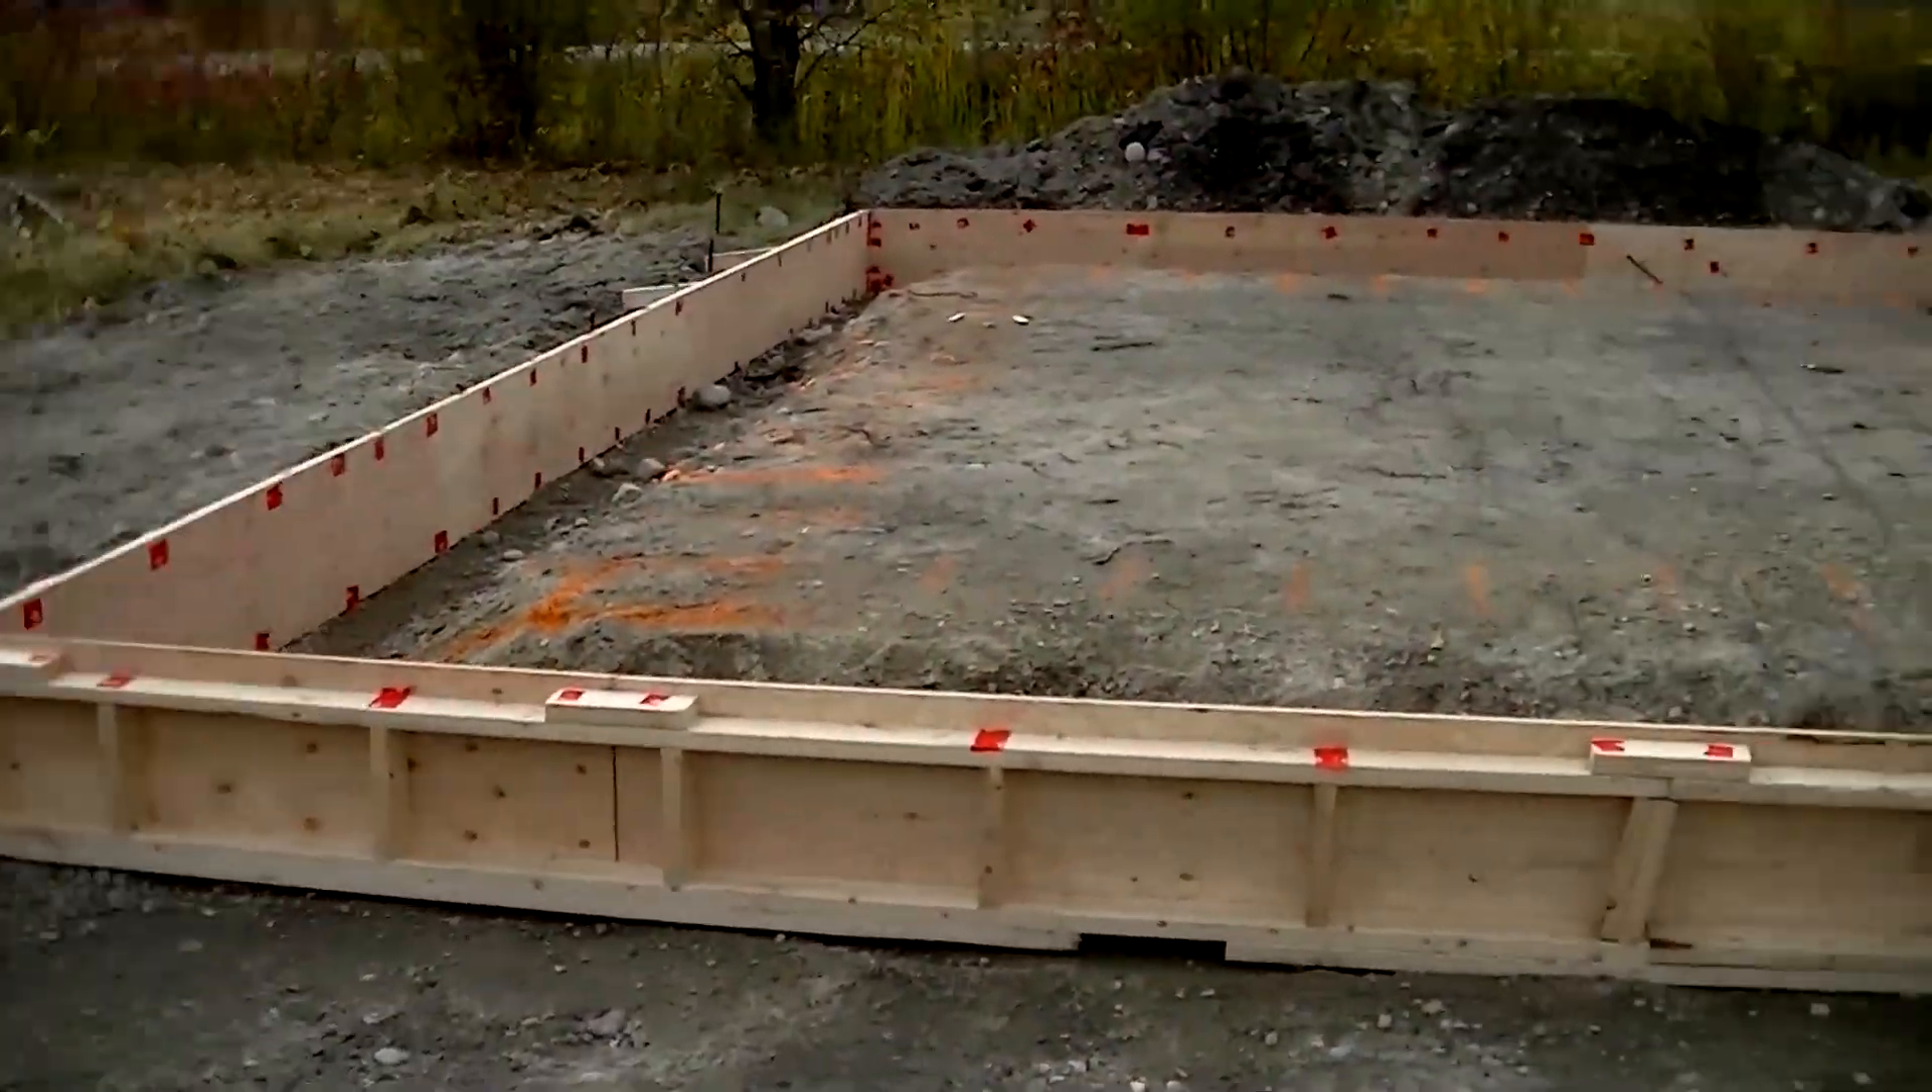So I got all those forms dragged over this morning and screwed all my plywood on, got them into place there.